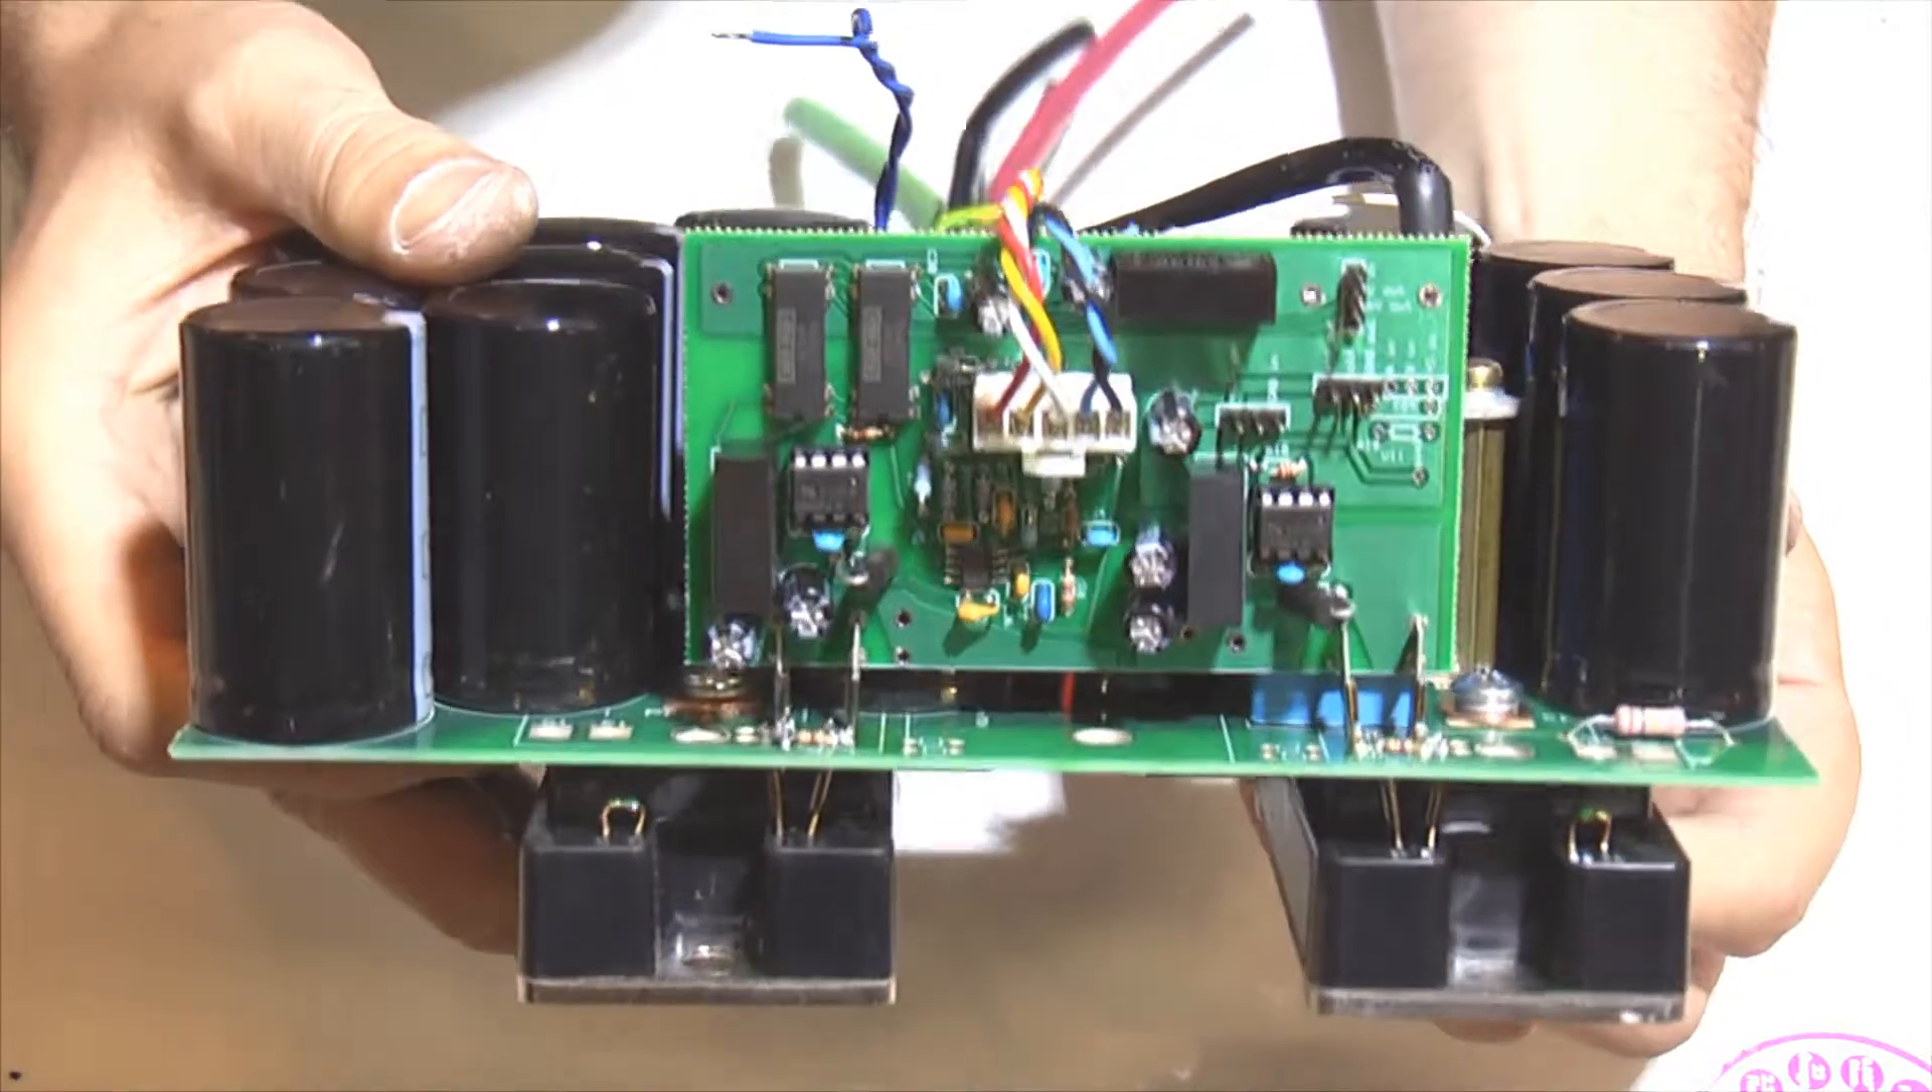This is the driver boards fully connected to the power board.